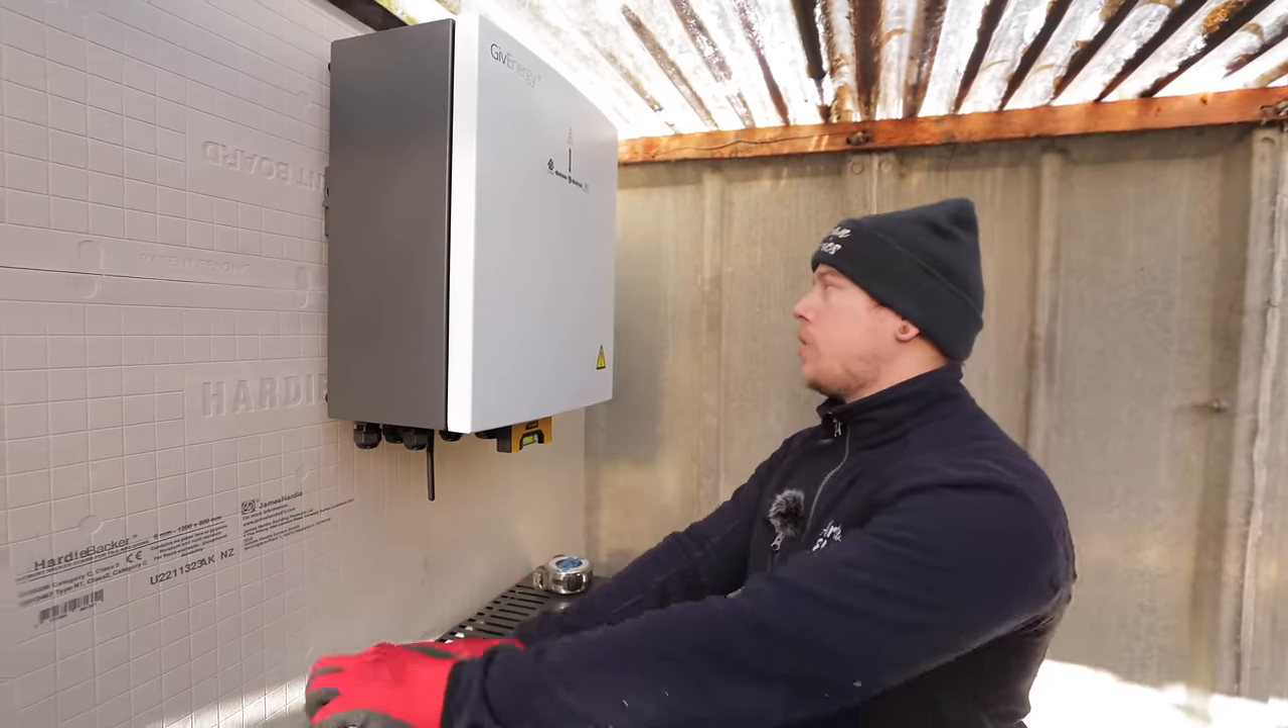So Jordan's just given the lads a hand up on the roof, just mounted the bracket and got the give energy gateway up.